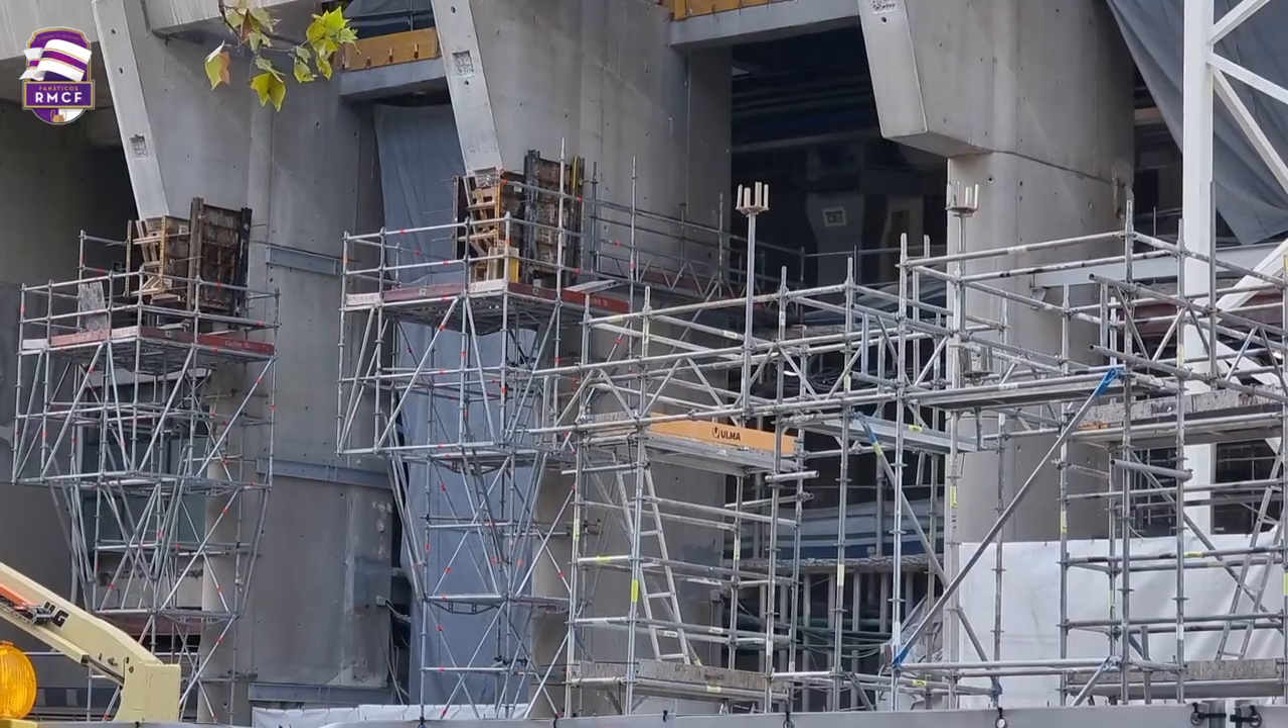Ya tenemos colocados los primeros paneles de encofrado en esta zona del fondo norte.